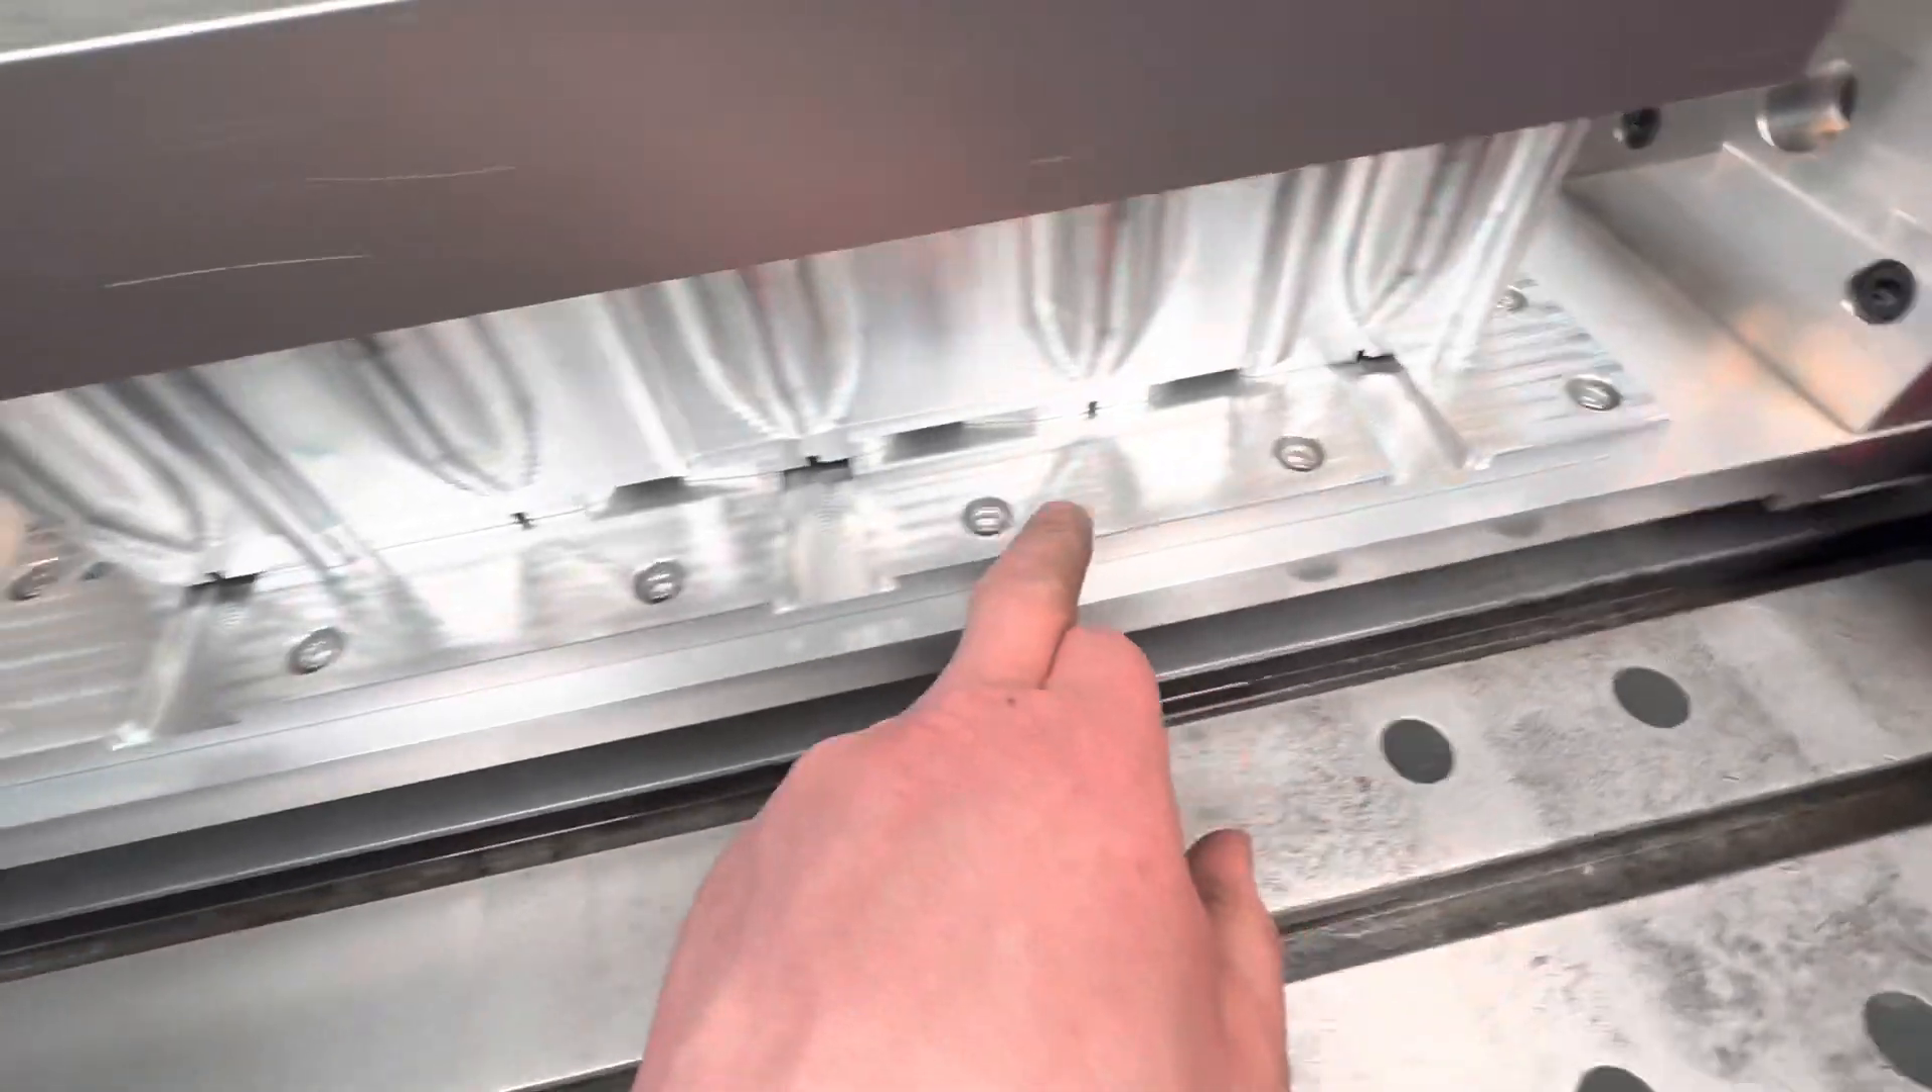So you can see we've got all the cap heads in around here and now you can see these troughs coming out in line with where the ports are and some on the back.